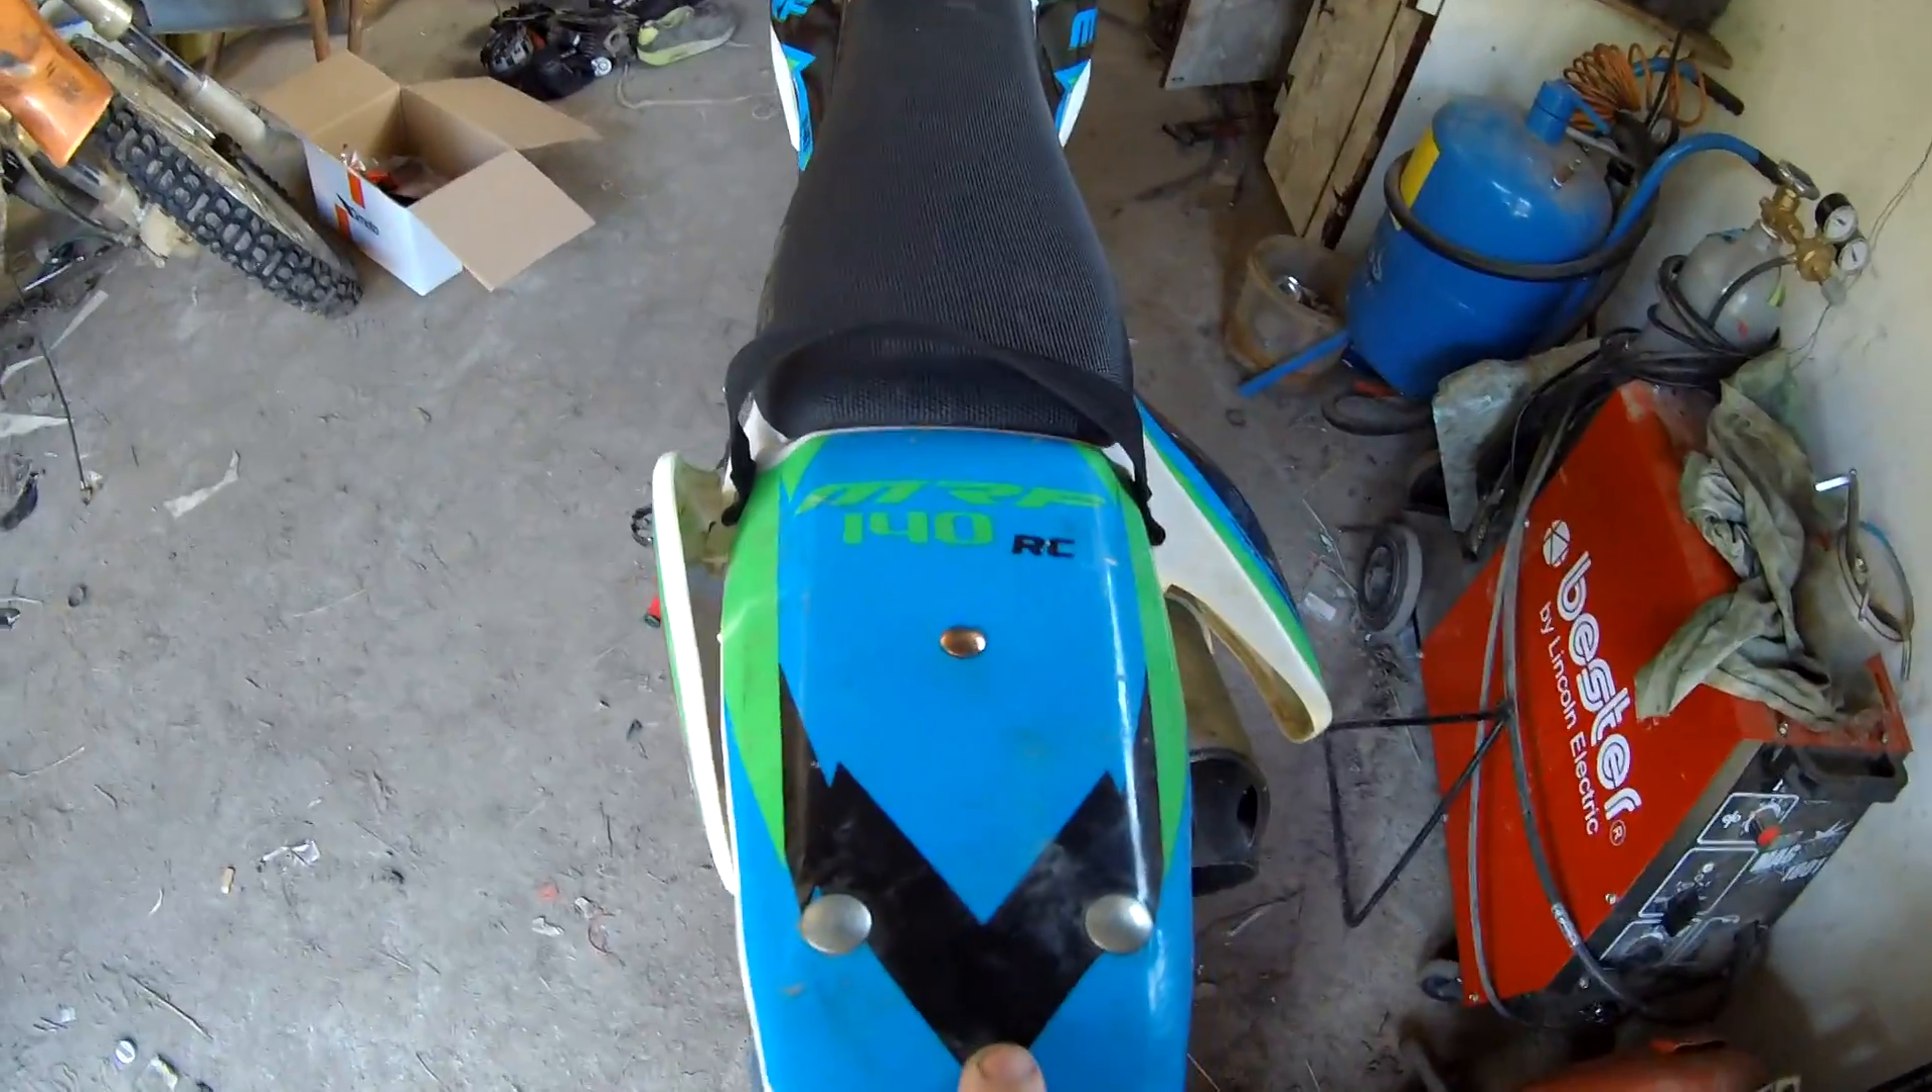Te dwie śruby są zamontowane do plastiku.